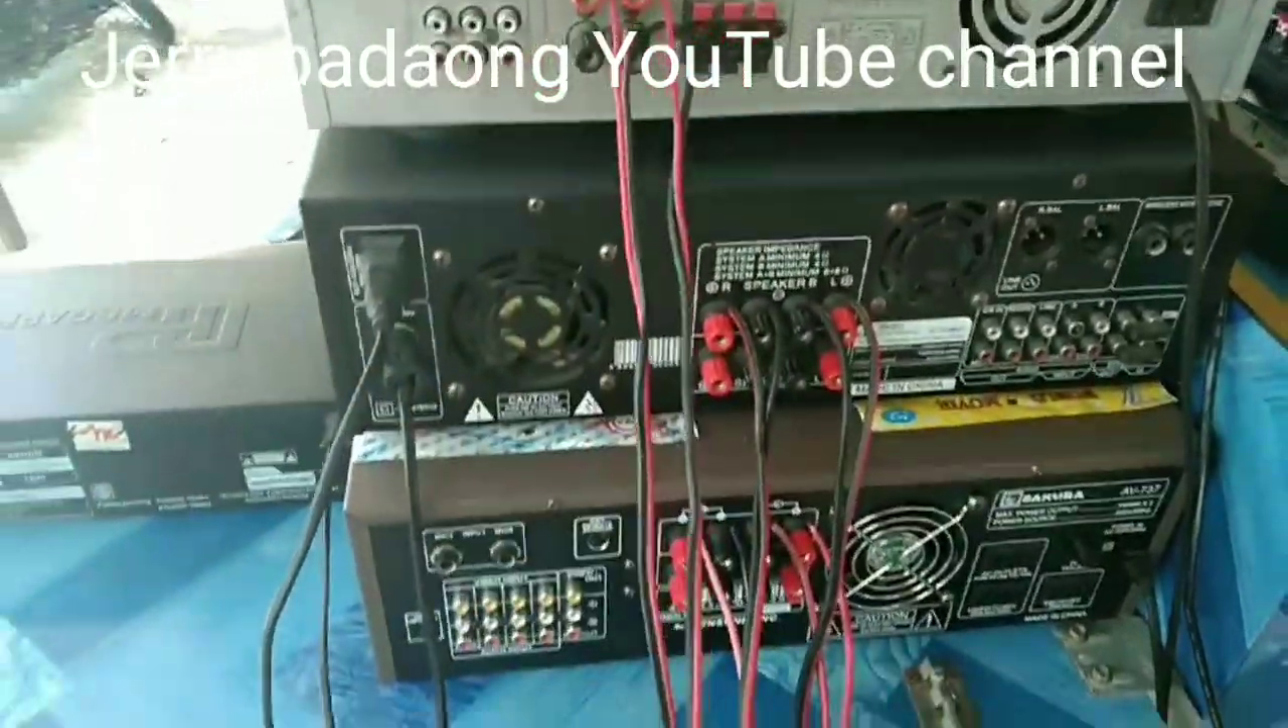So, sa mga connection niya, yan, sa likod, sa ating amplifier, nakakabit na yung mga mga wire ng speaker.